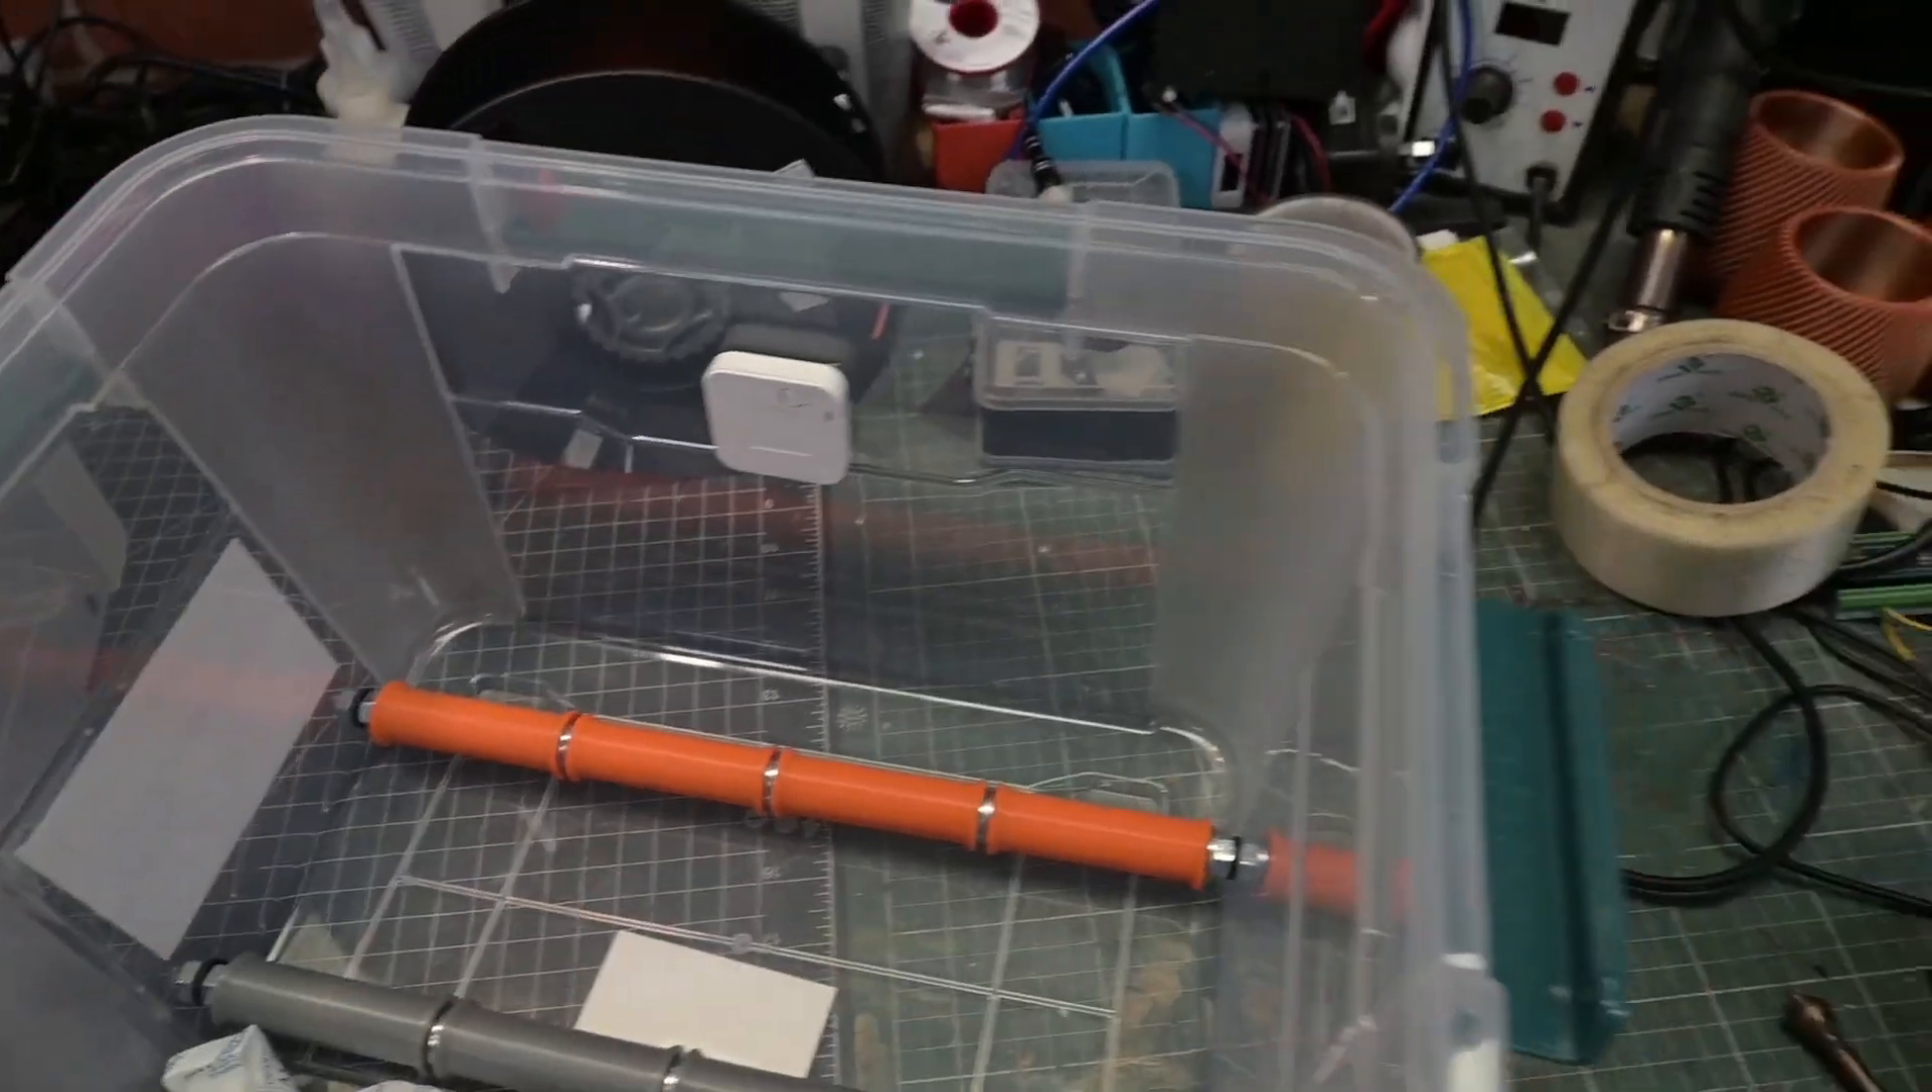And here's one I prepared earlier with the rollers already in.